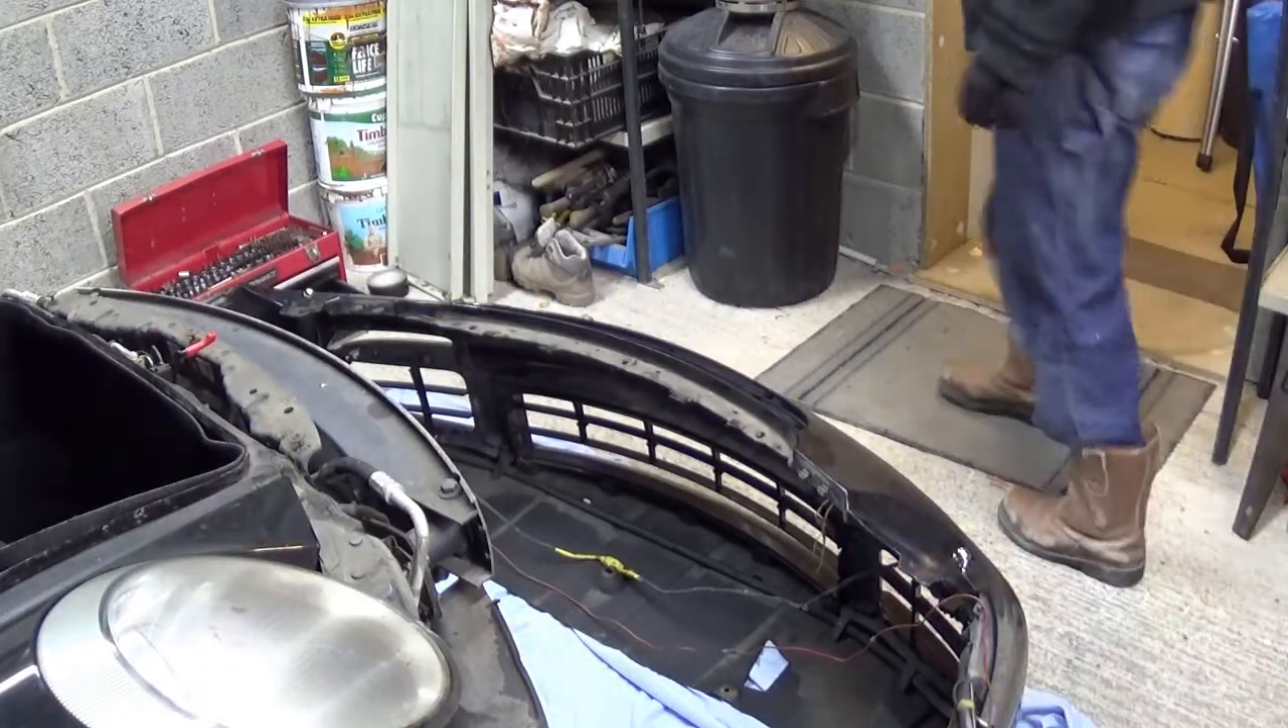Okay so I've got this bumper off now.